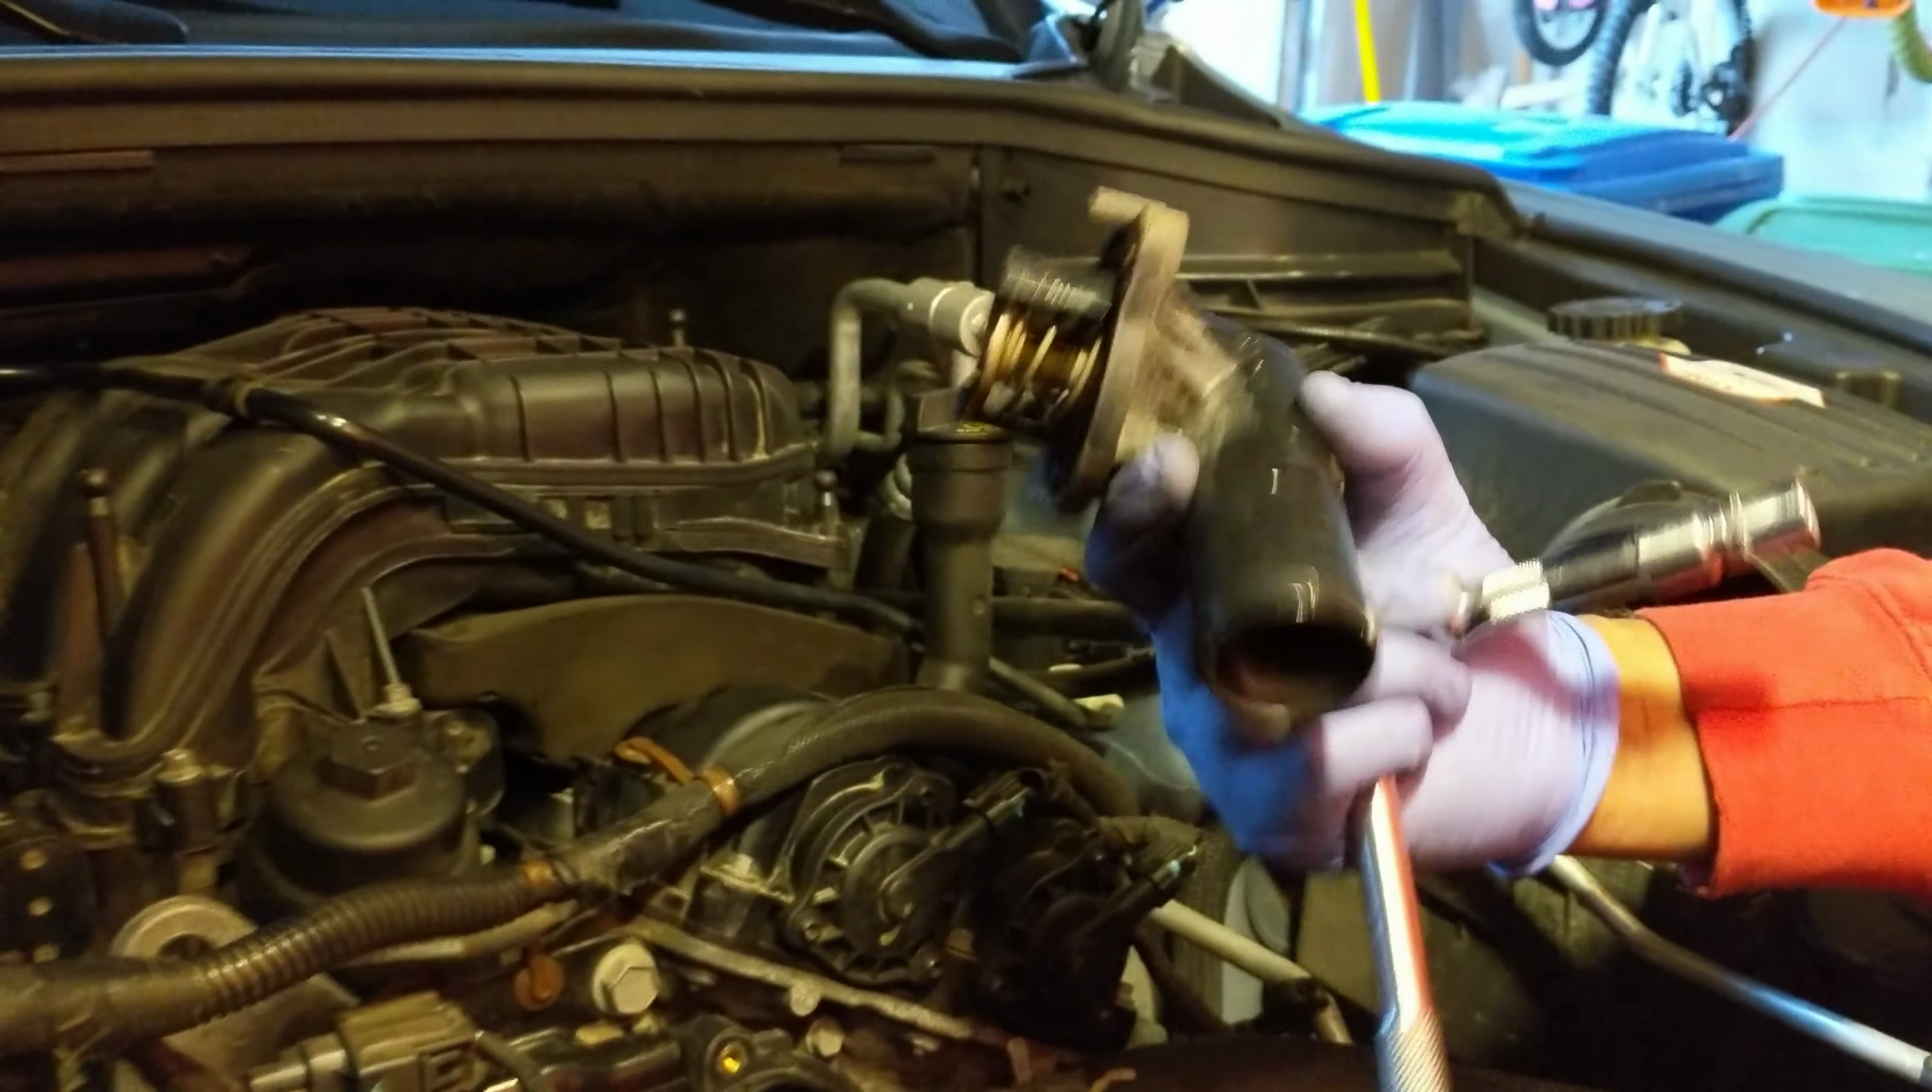Now we got the thermostat out.